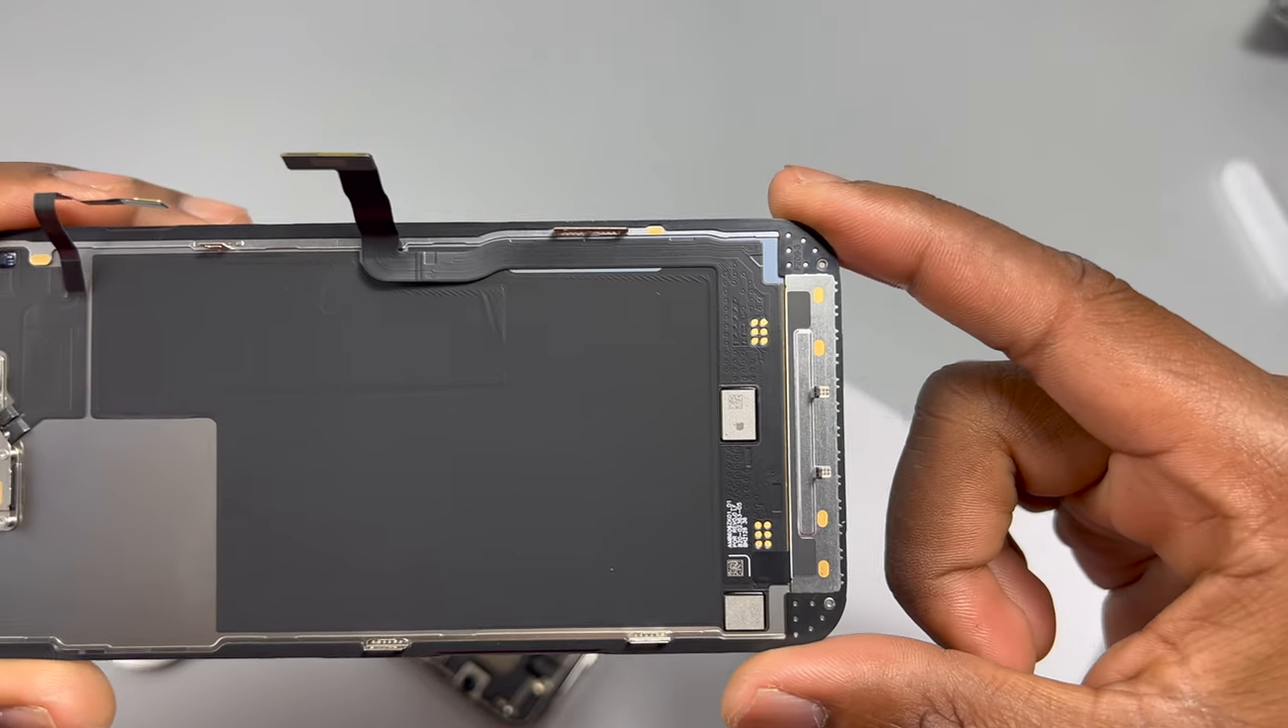The screen is completely out of the device.